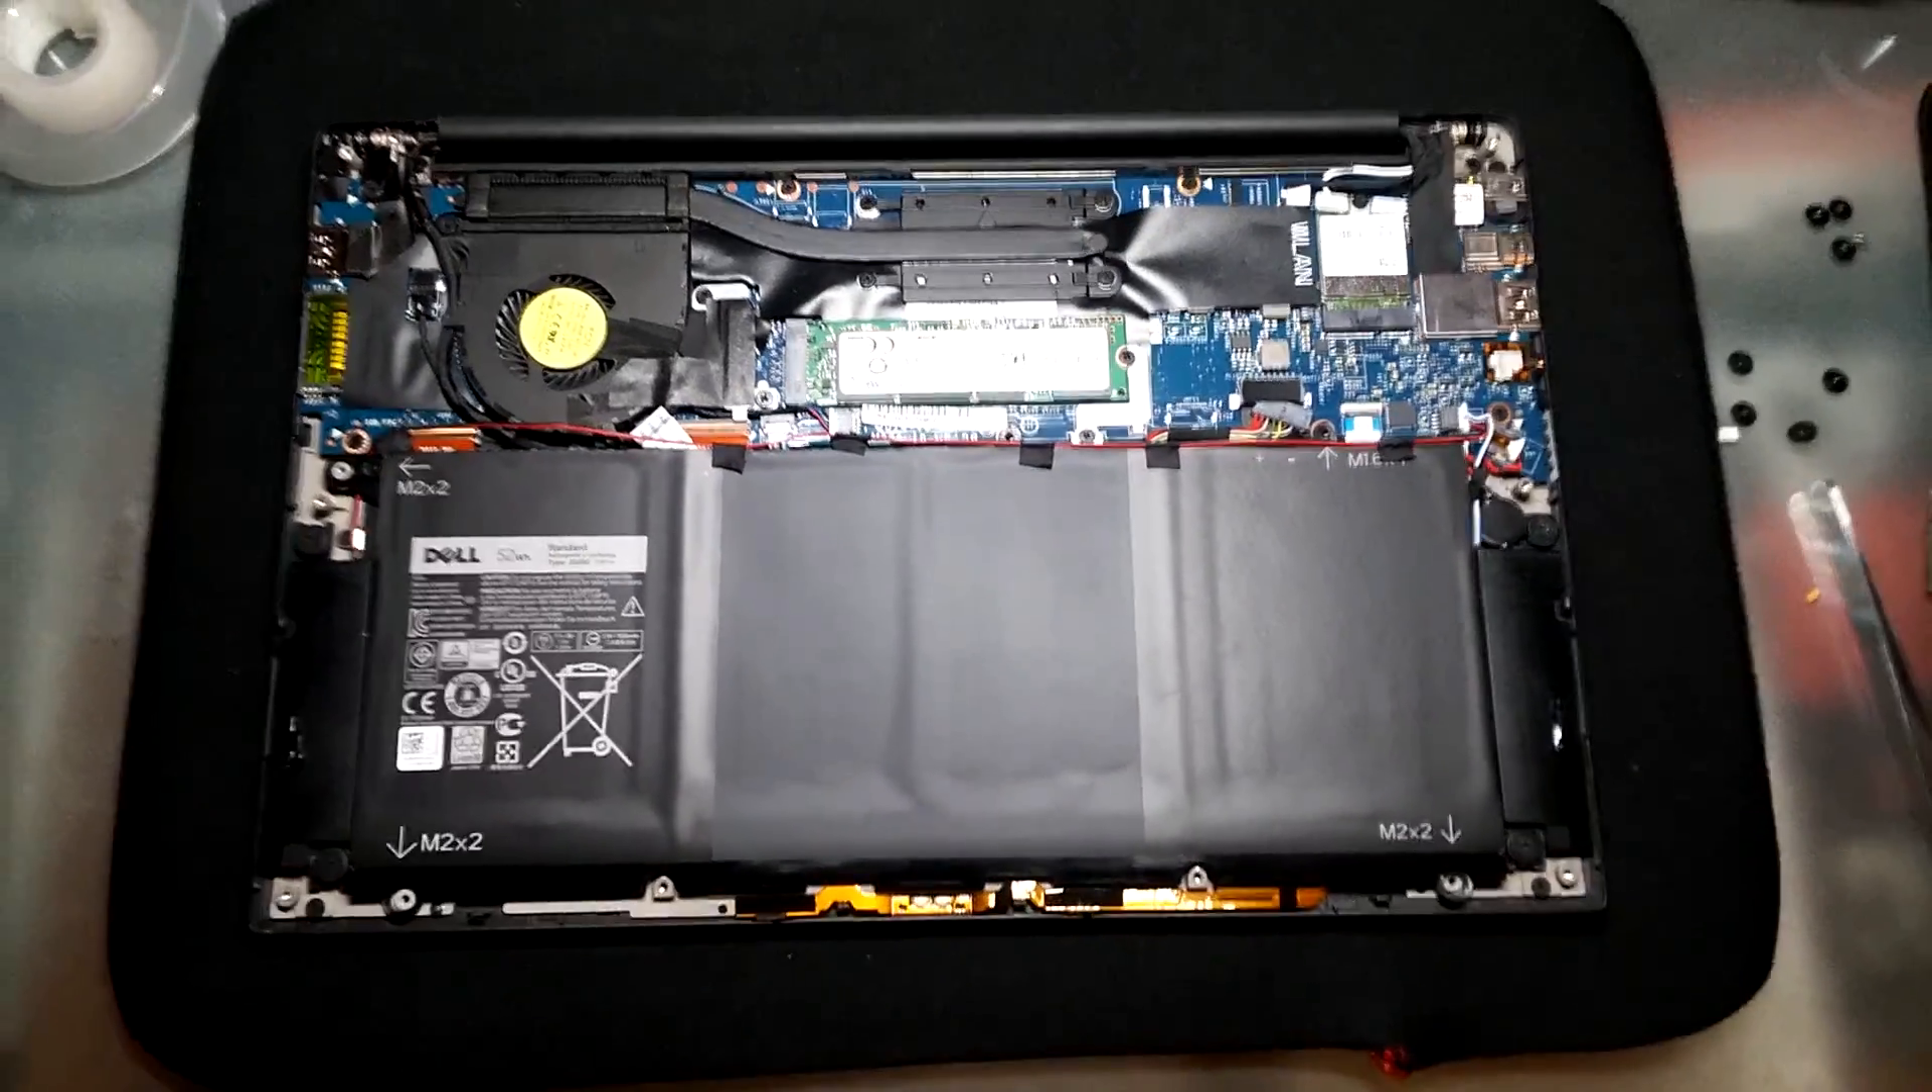And this is how it look like after the lid is removed.